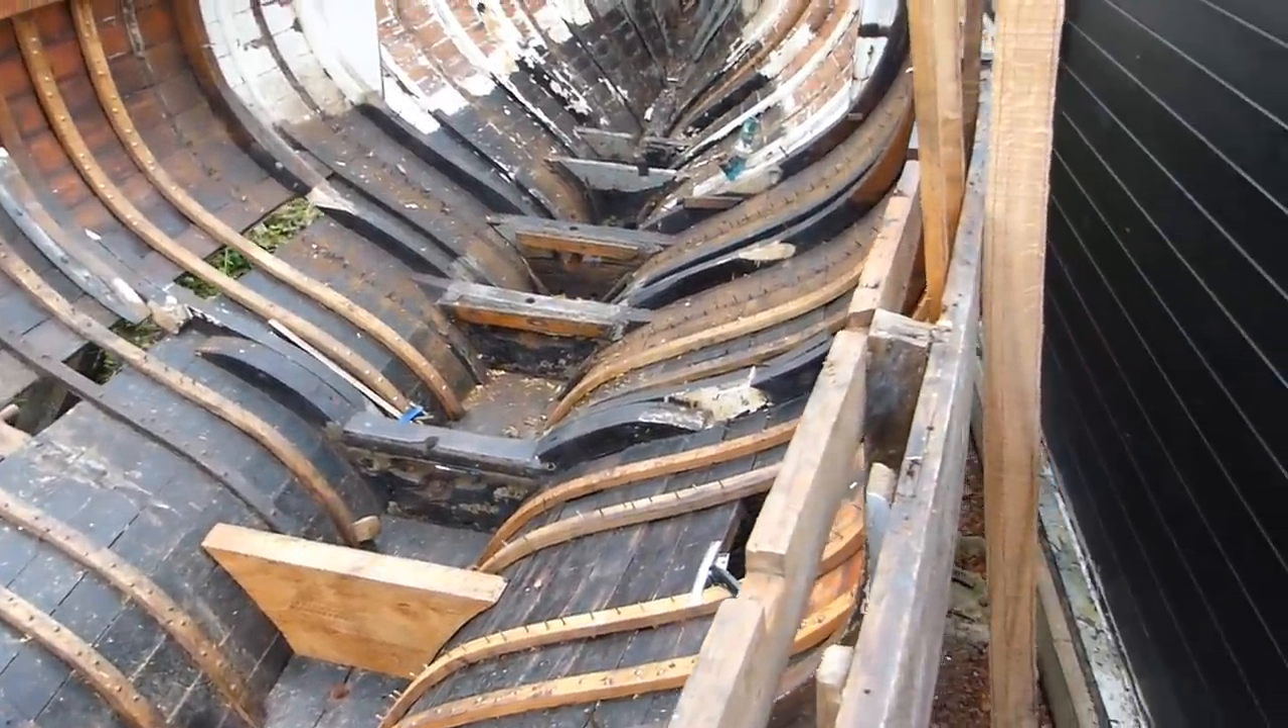And one of the first and most obvious things we've managed to do is get a pile of steamed ribs into the boat and you see me do most of that.